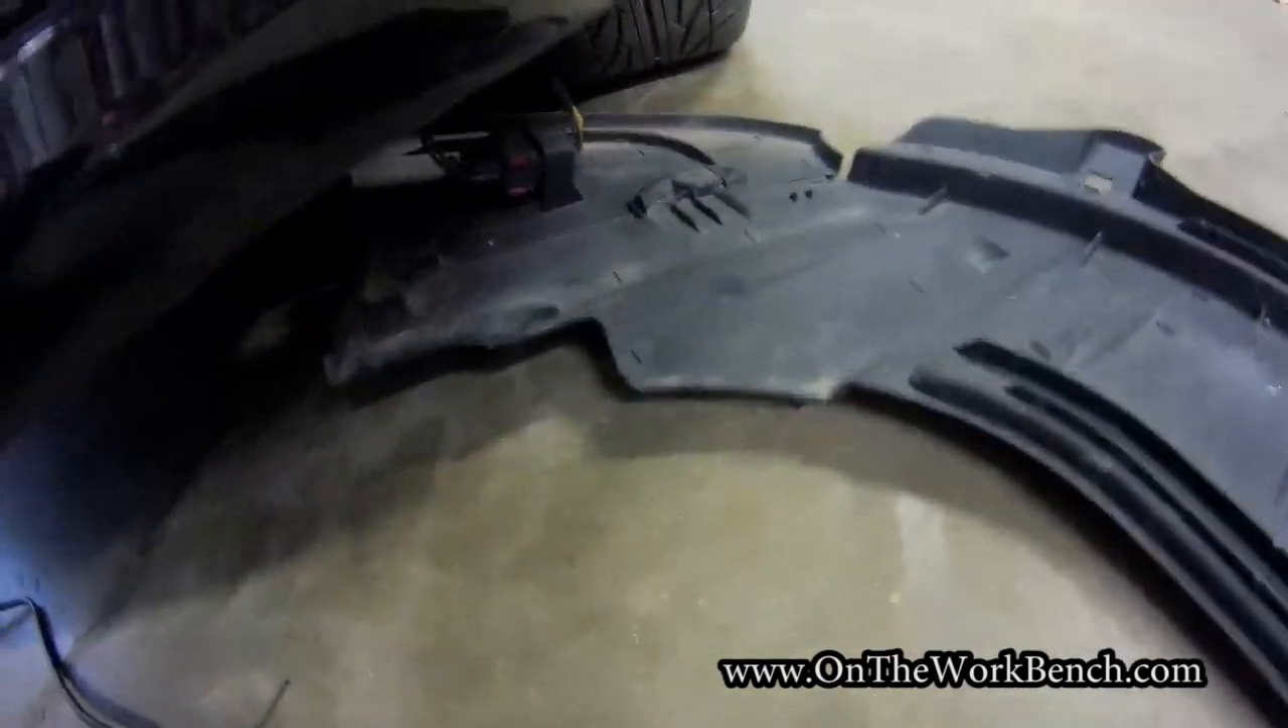This is what the lower cover looks like when it's removed.